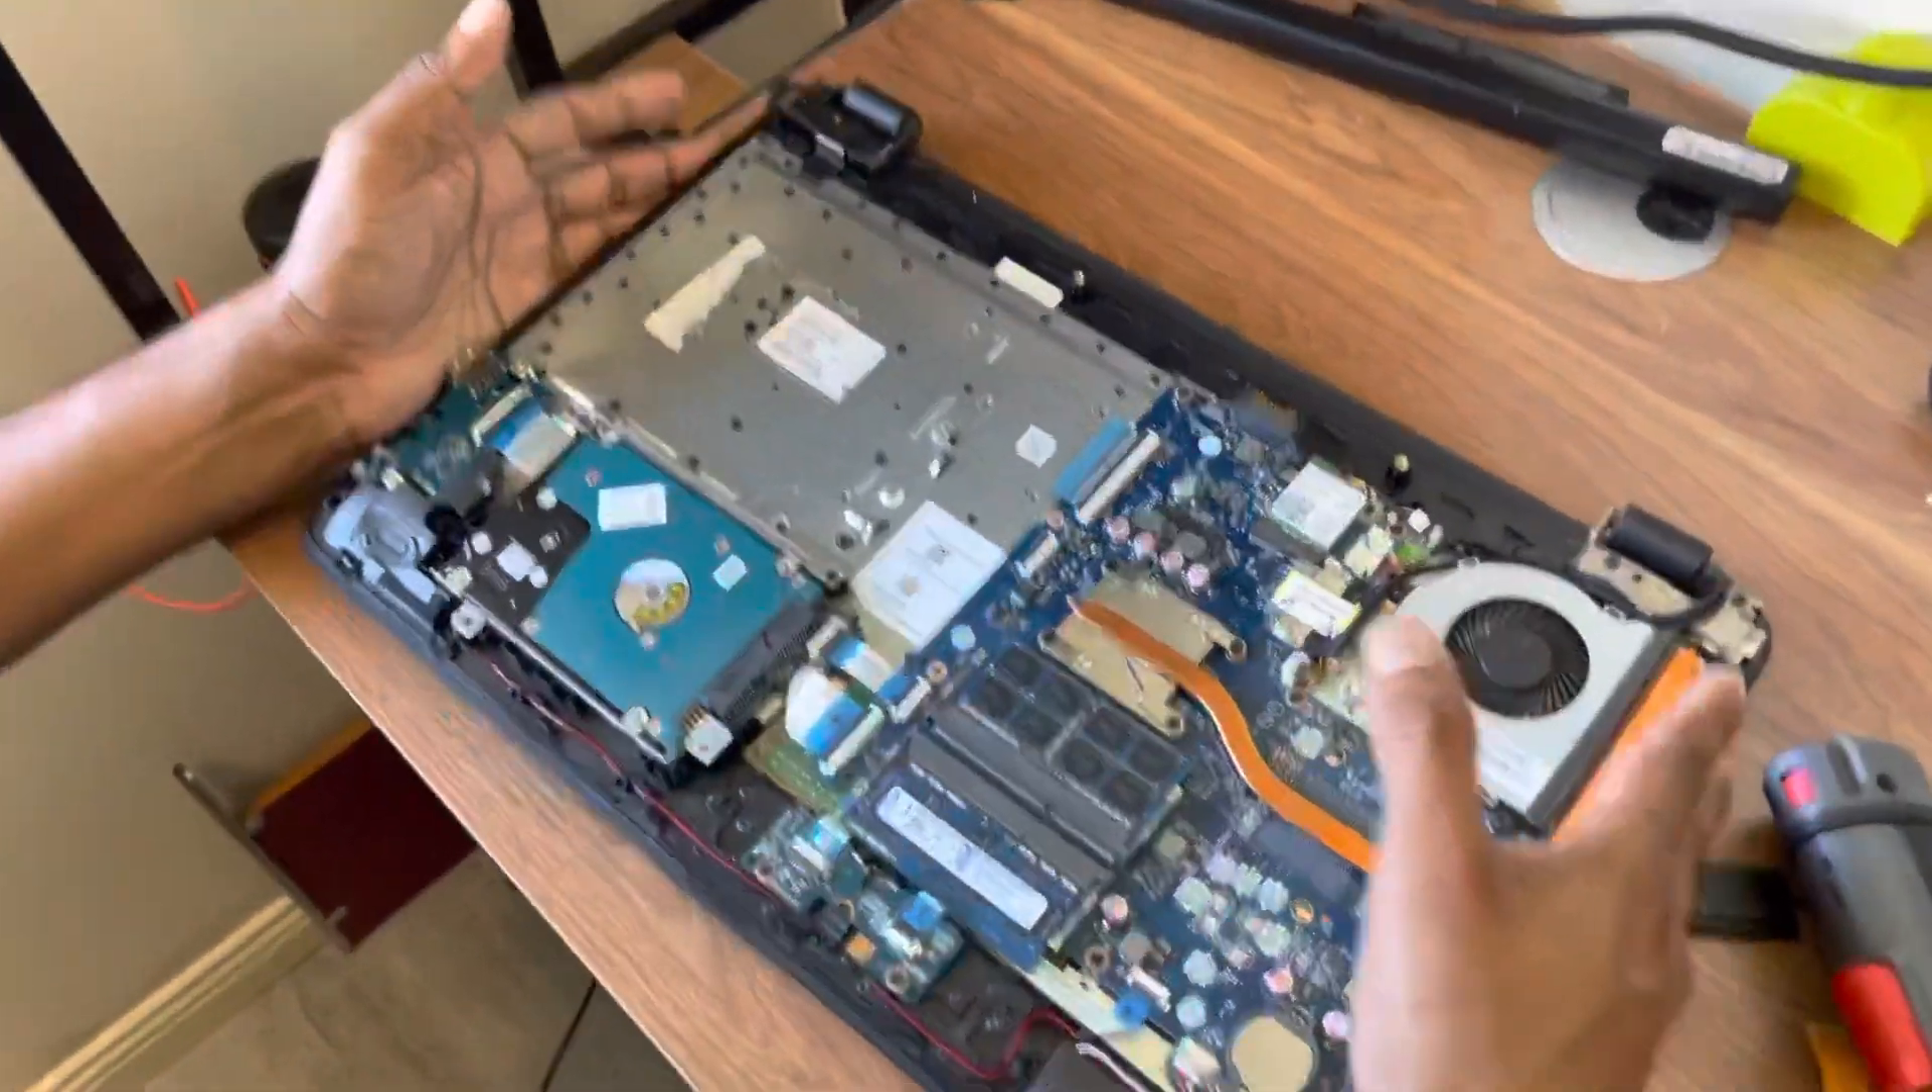So now we have opened the back cover and what we are trying to do is change this hard disk.